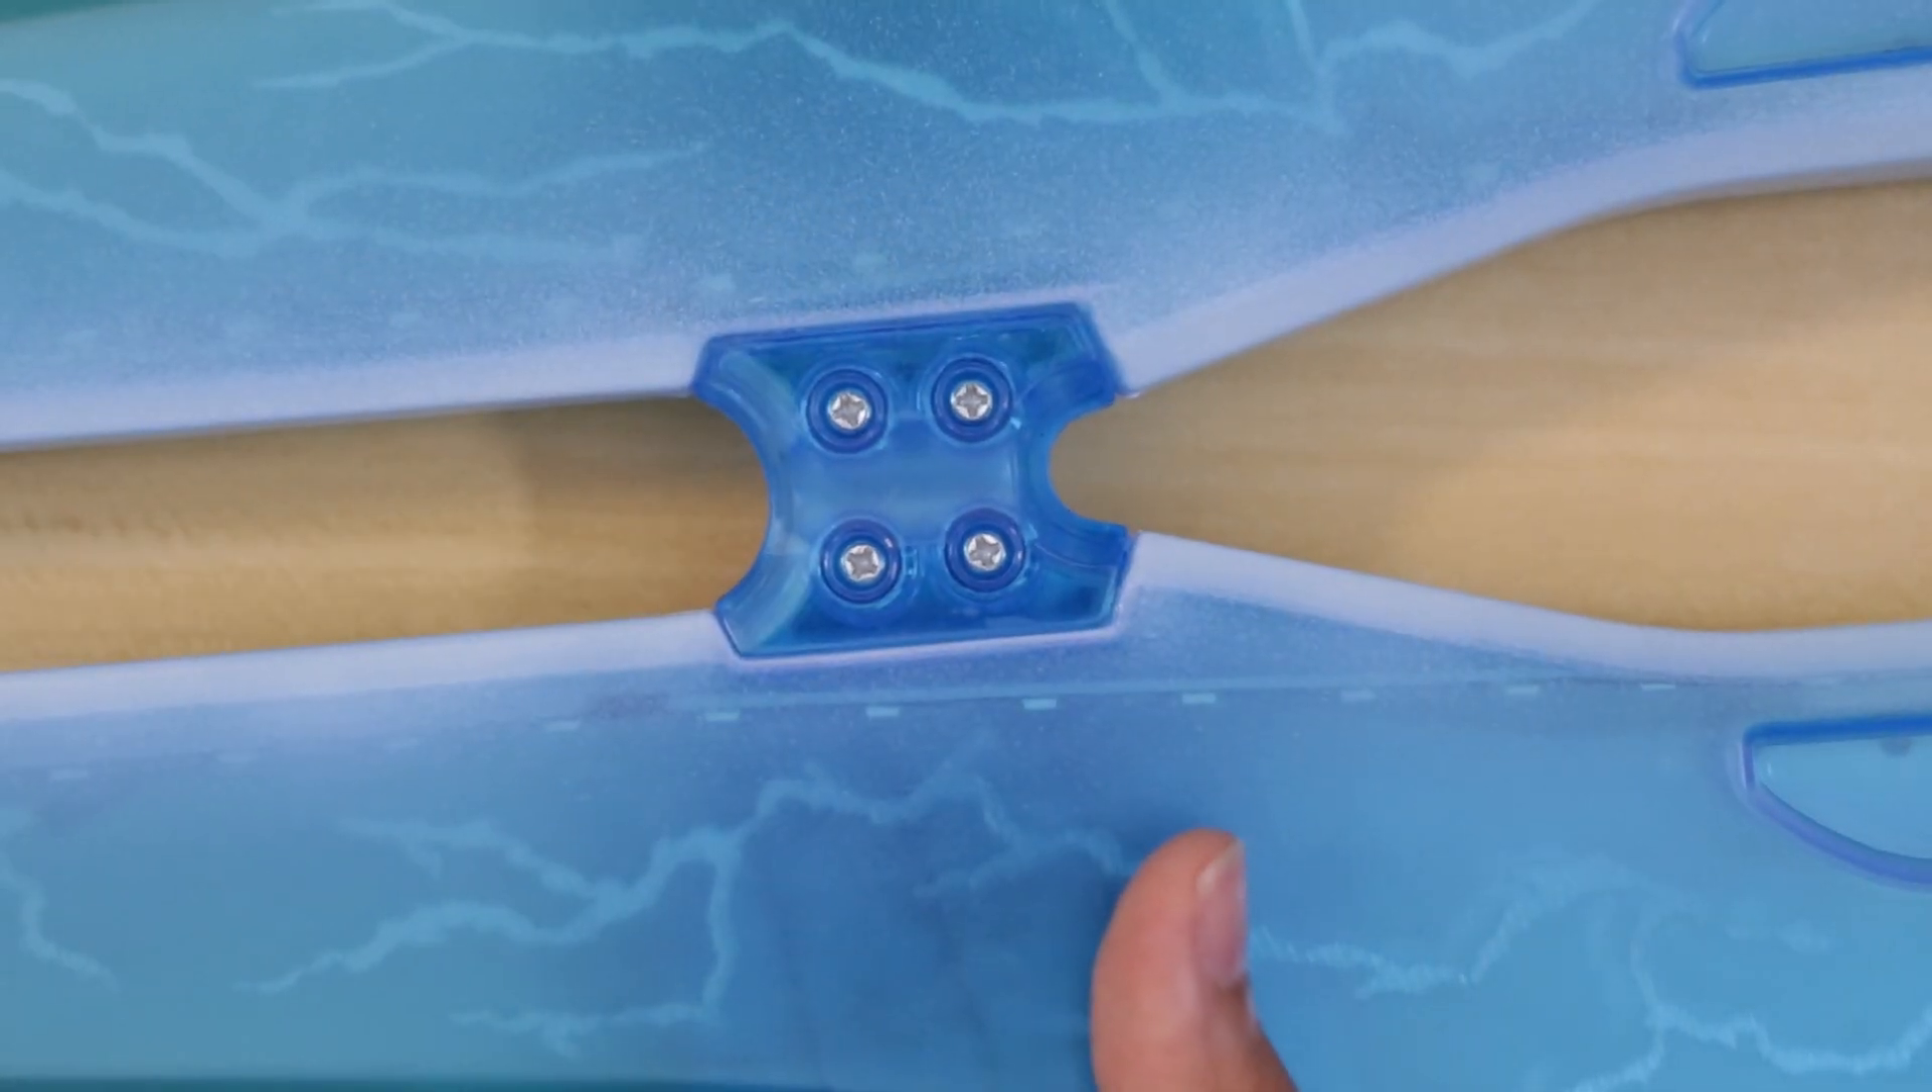And lastly, I fitted the two blades back together and fastened the last remaining screws.